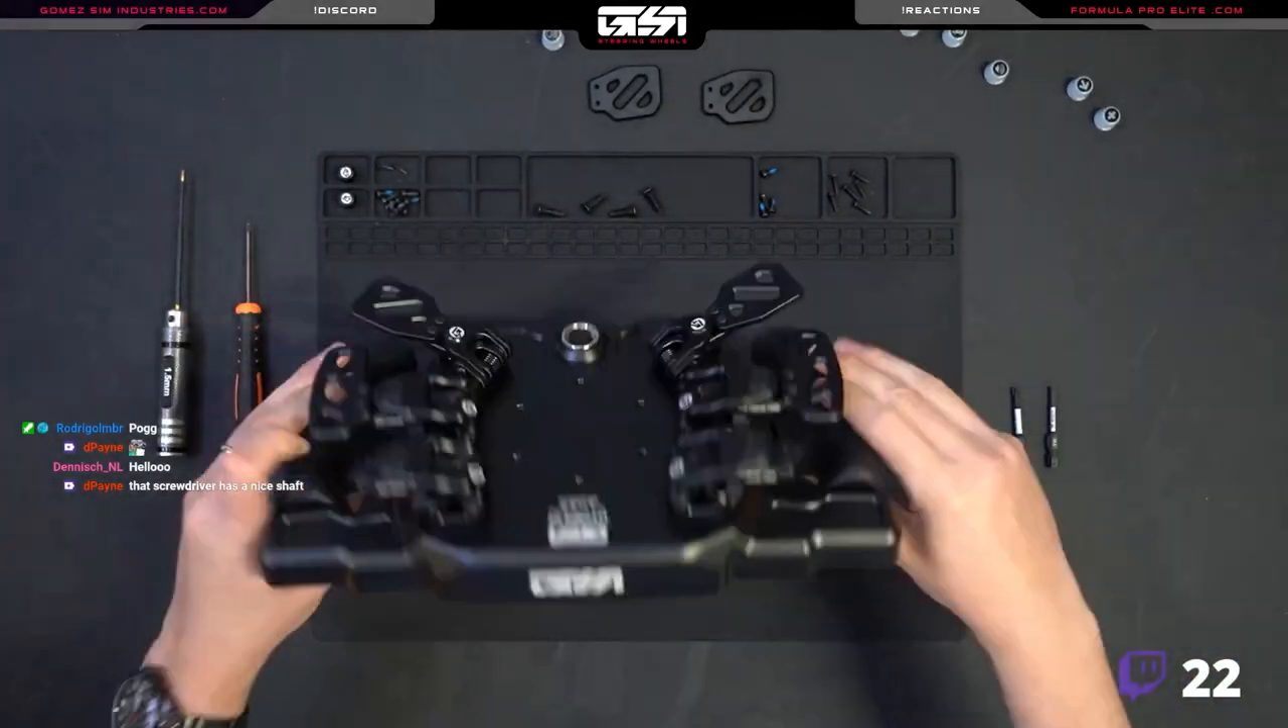Now we have the two top paddles installed.